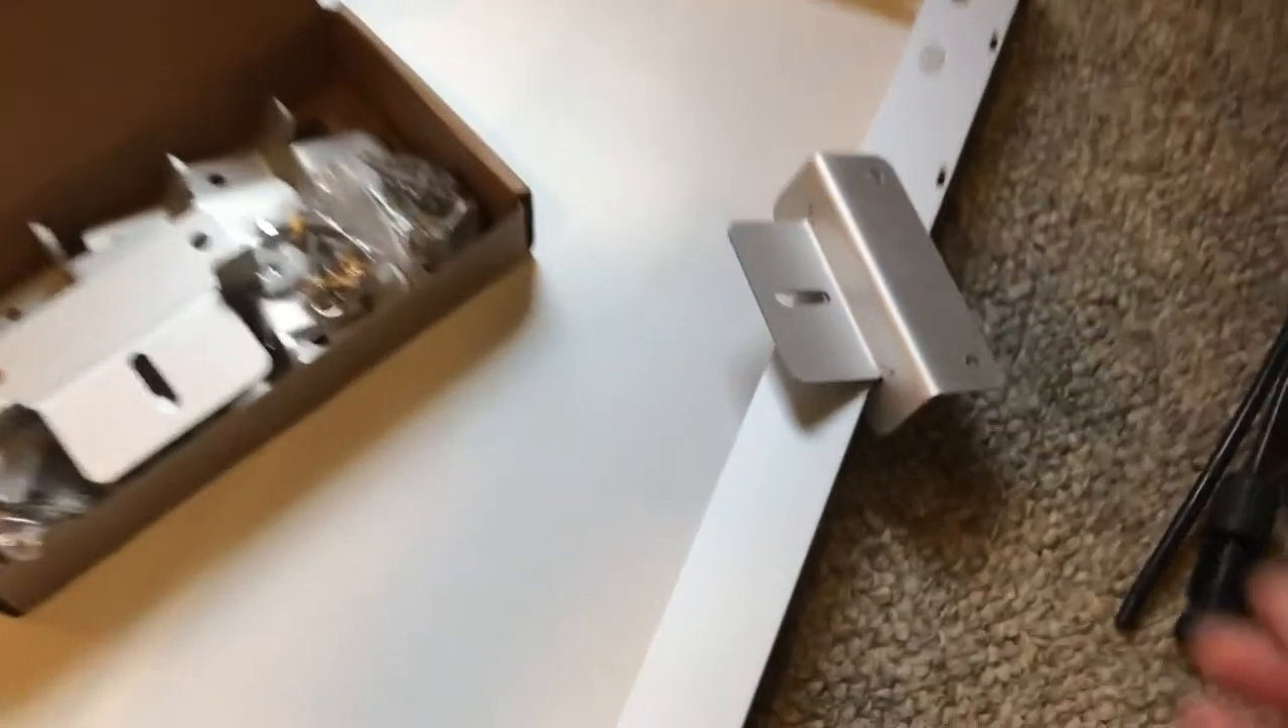These are the brackets which I have not installed yet.